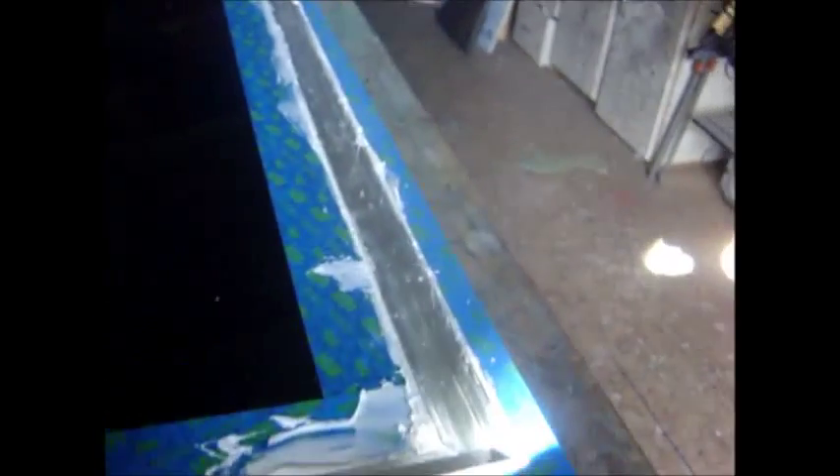Okay I've bedded the angle in the silicone.